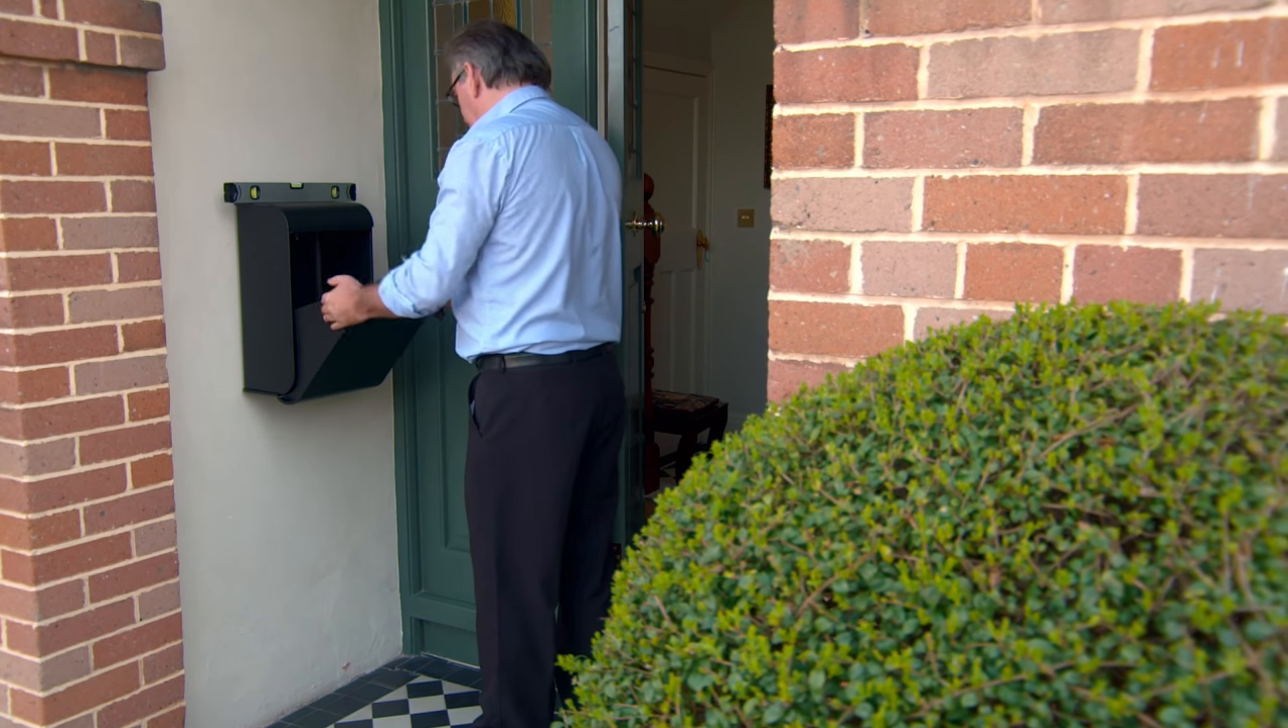Your delivery box should now be securely mounted on the wall.